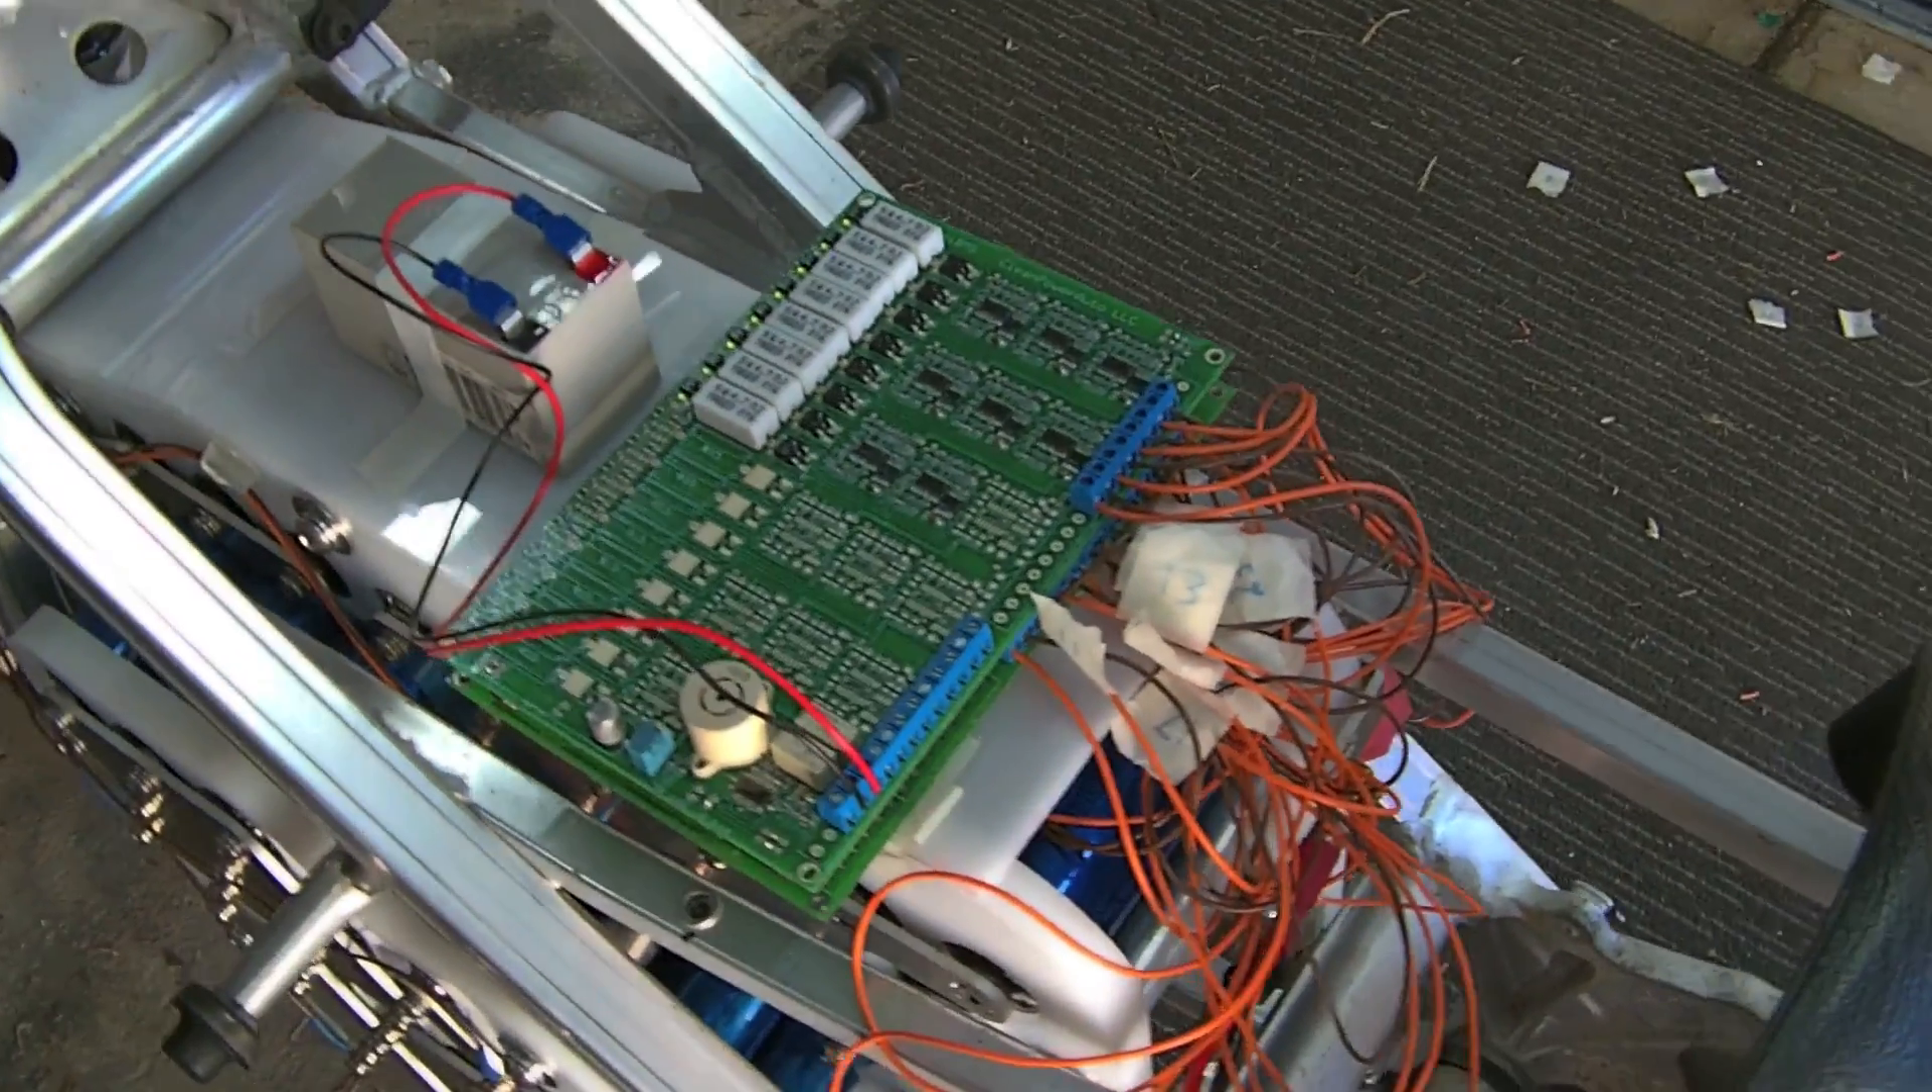I have temporarily placed the BMS system on the top of the pack here and temporarily wired them in.